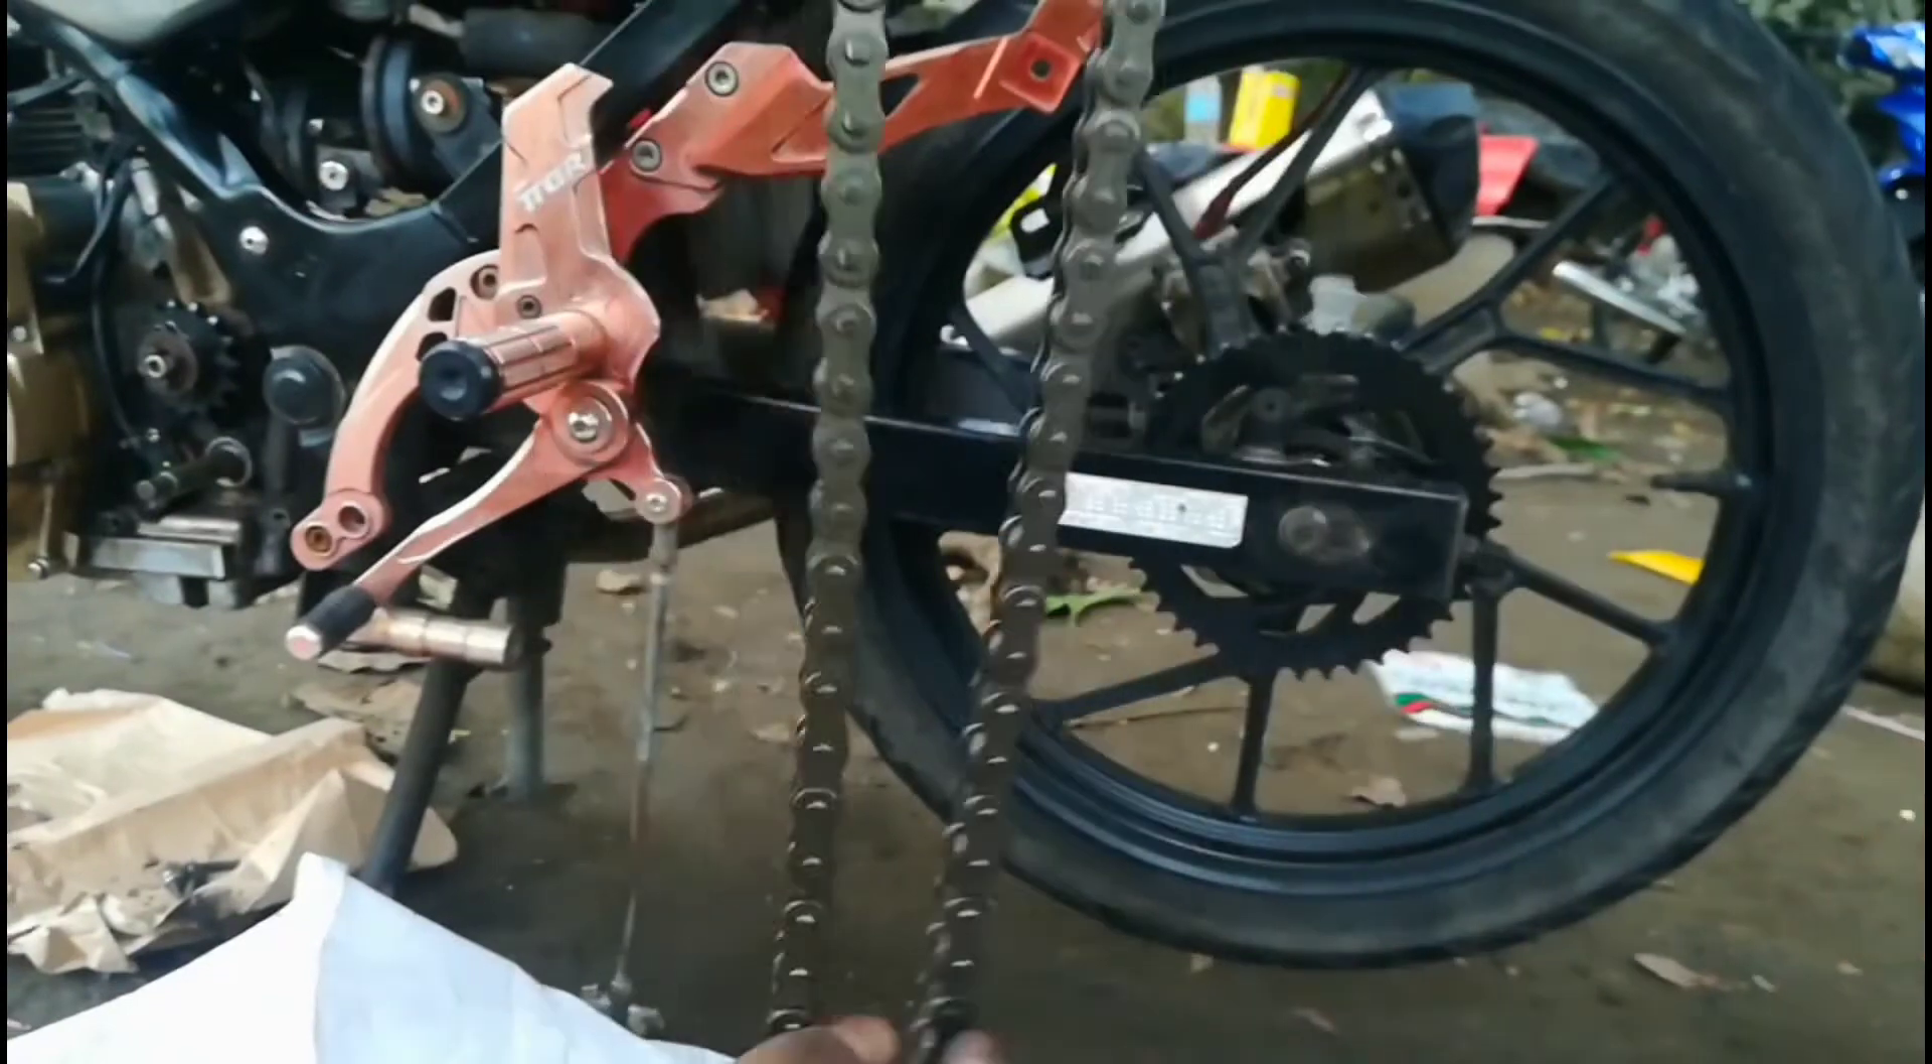Dahil nakabit na natin Yung sprocket nya Ikakabit naman natin Yung kadena.